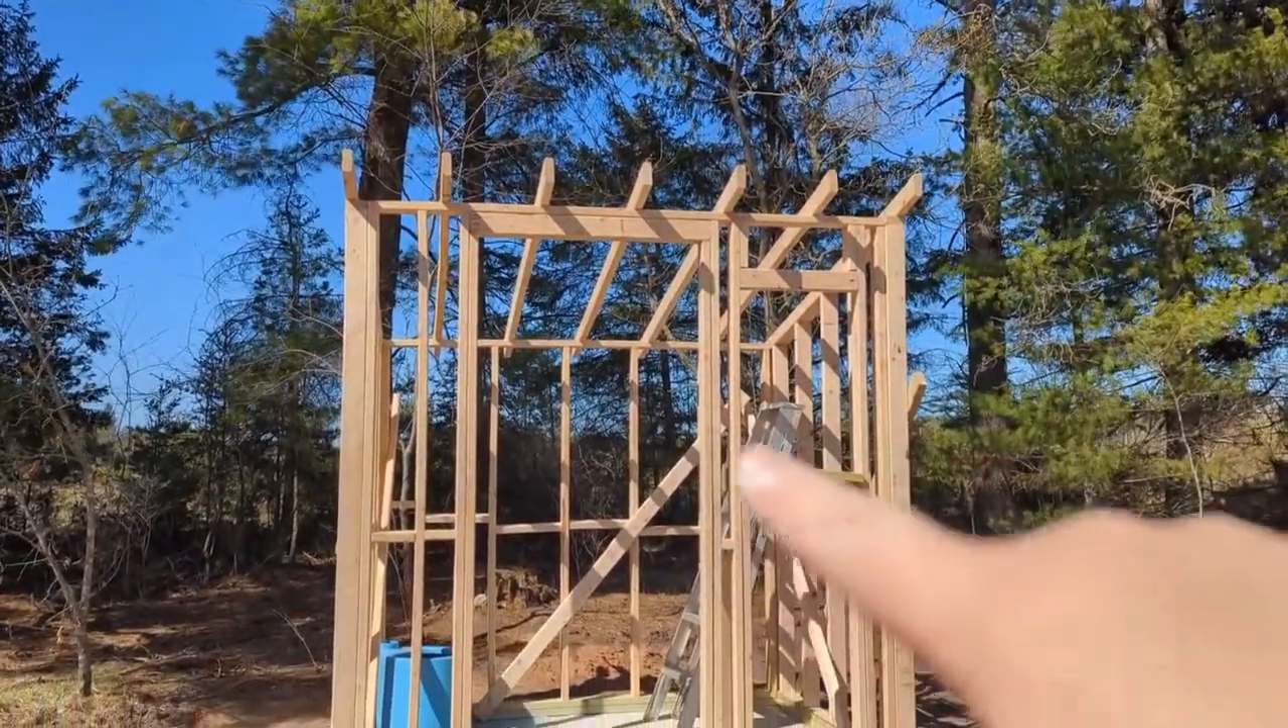So, the walls were up and ready to go in just a few hours.